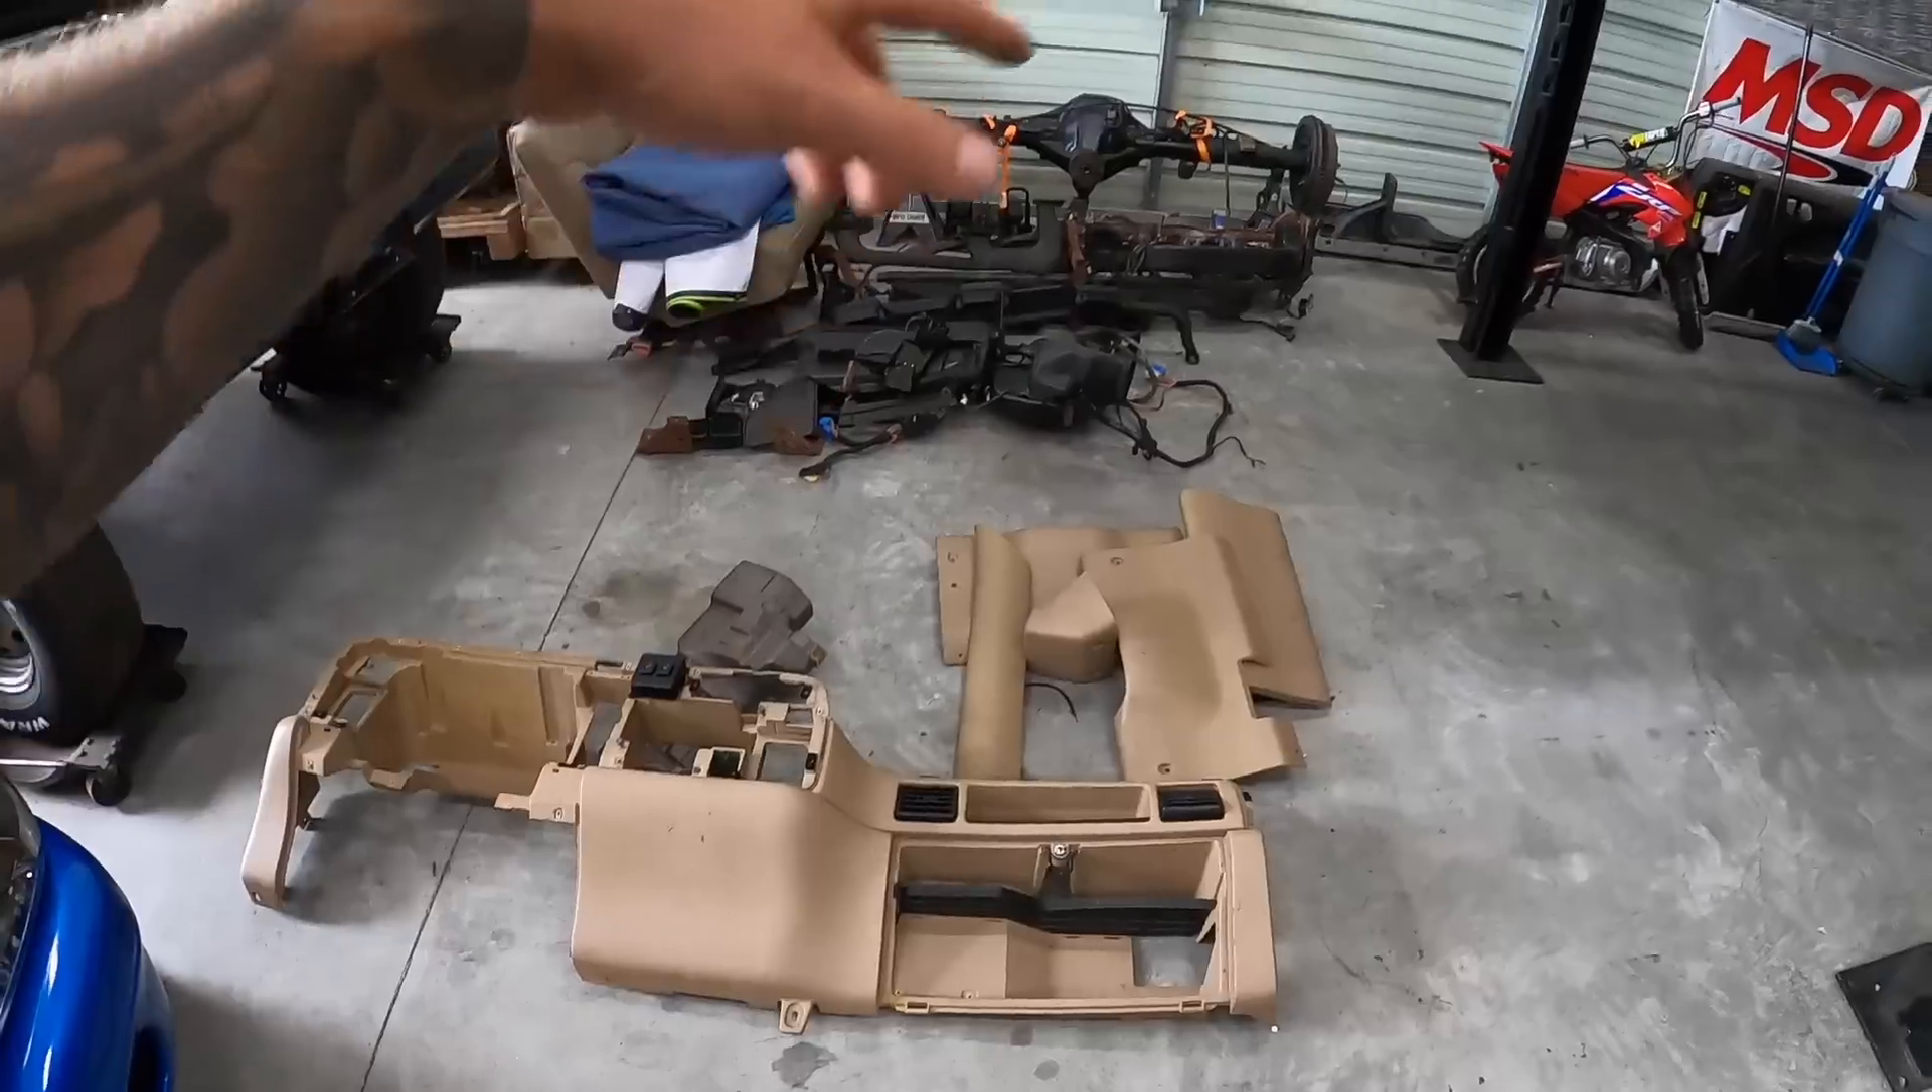And now I've got dash stuff everywhere and I want to put it back together.